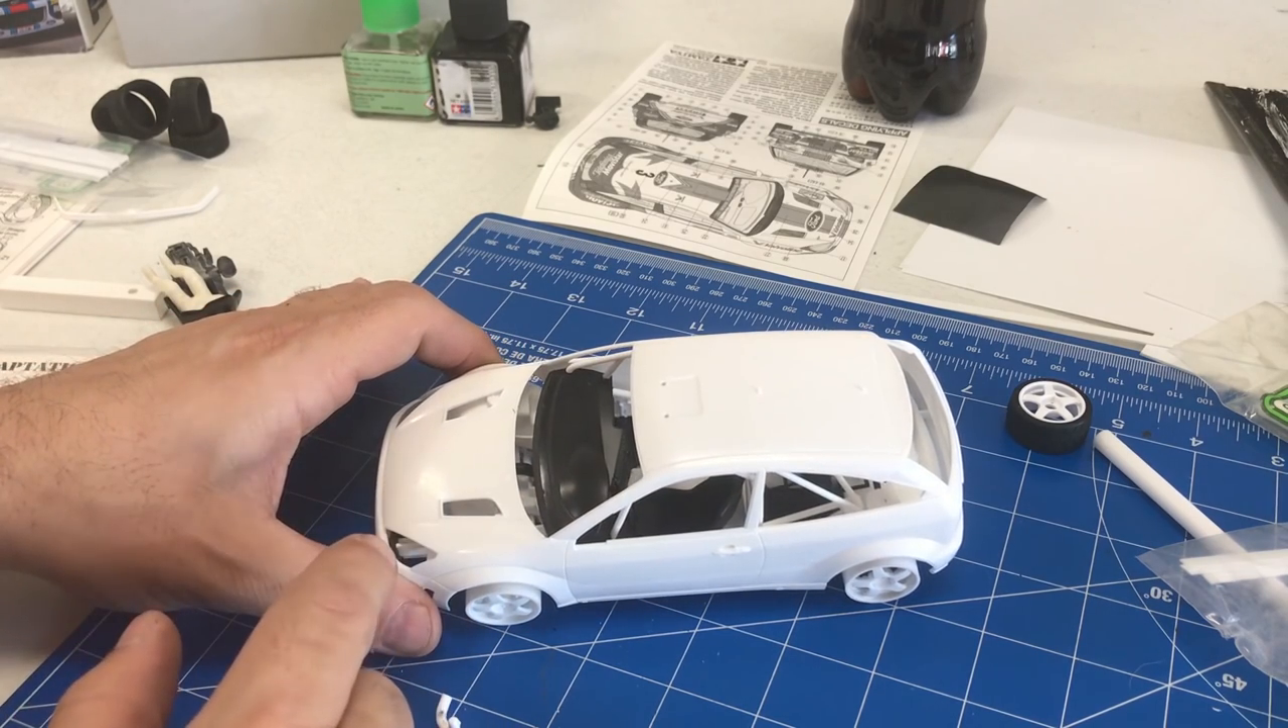First of all, I've snapped the body into place here. And I was doing just some dry fitting.